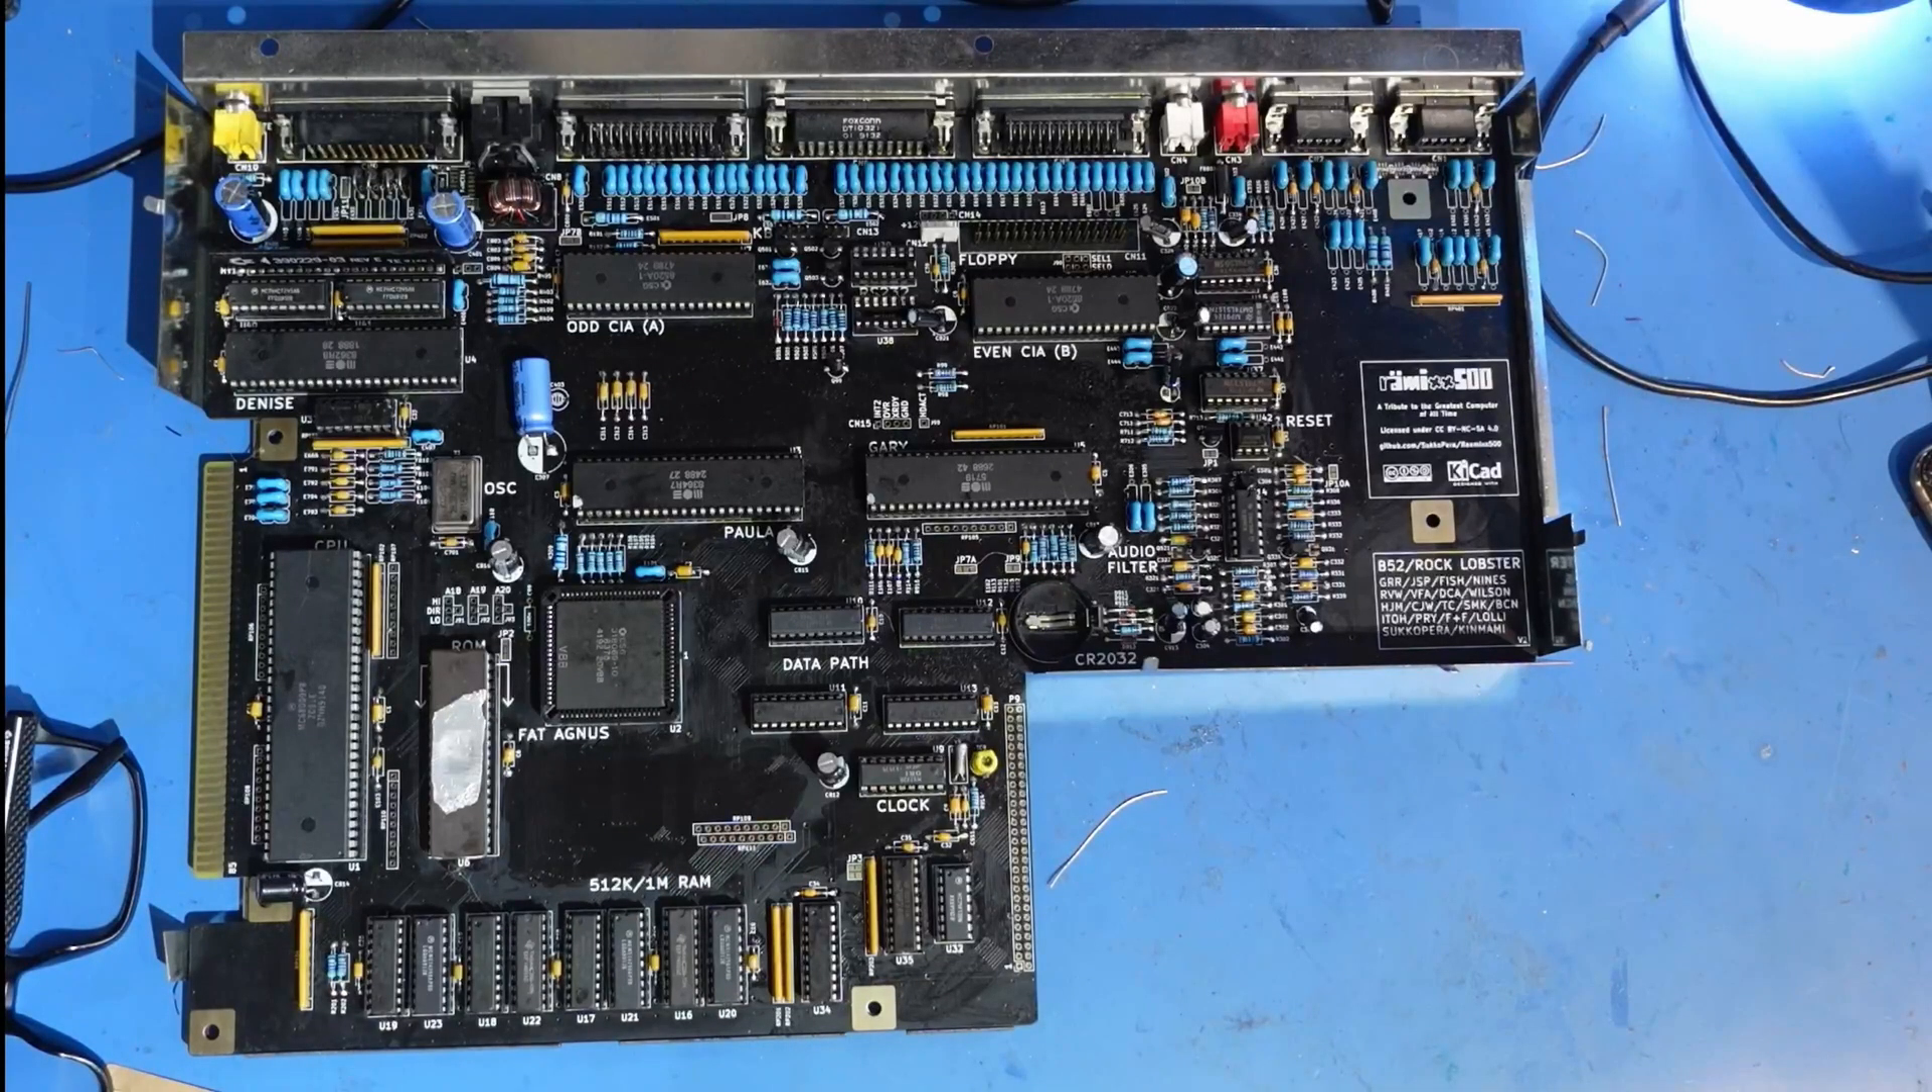This is the amiga 500 plus plus board and as you can tell it's still not in the actual case or anything.